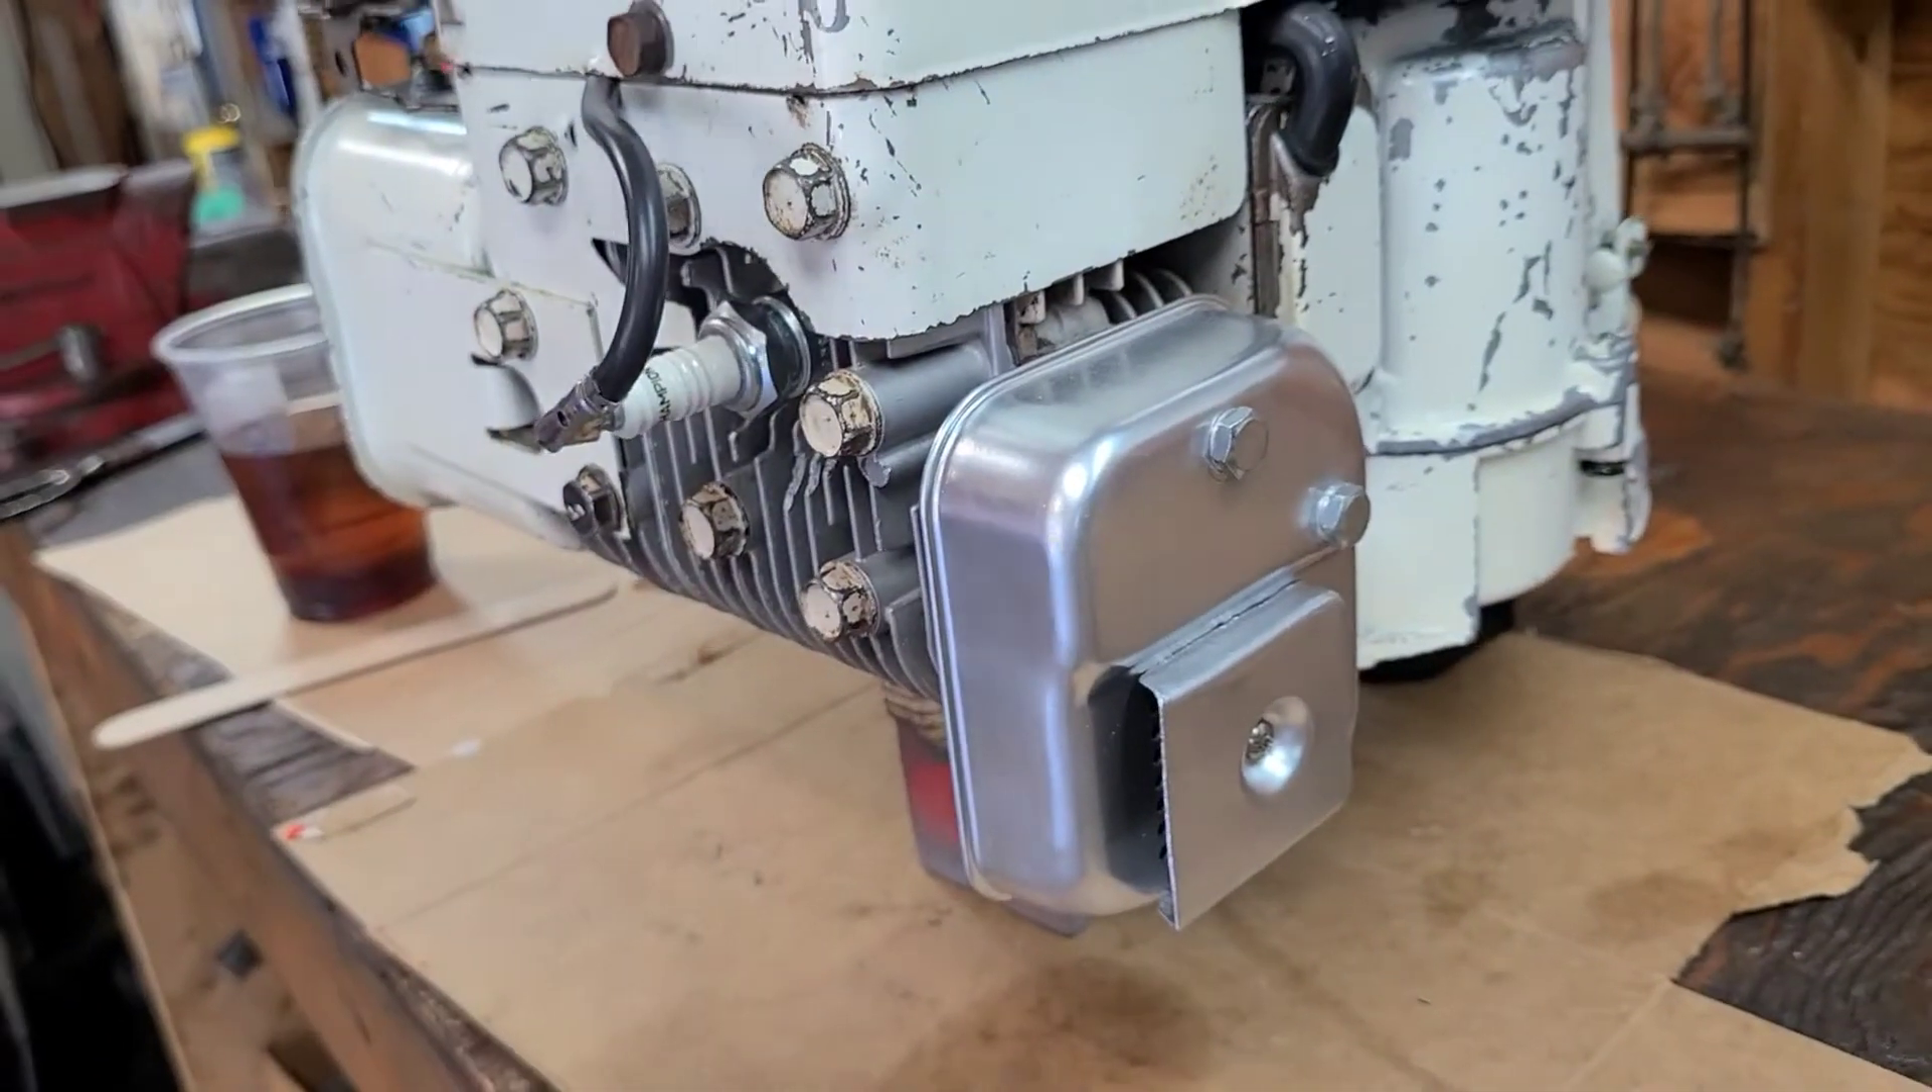The mufflers in place.